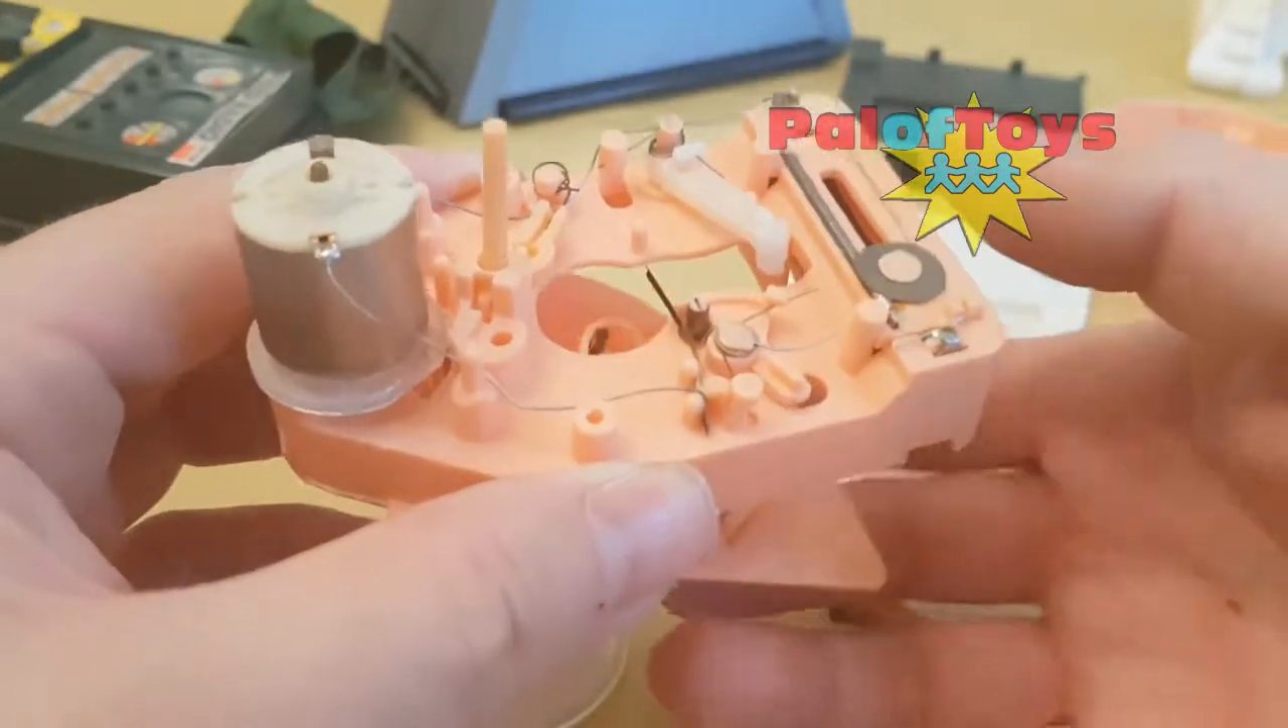So now we've got one motor in.